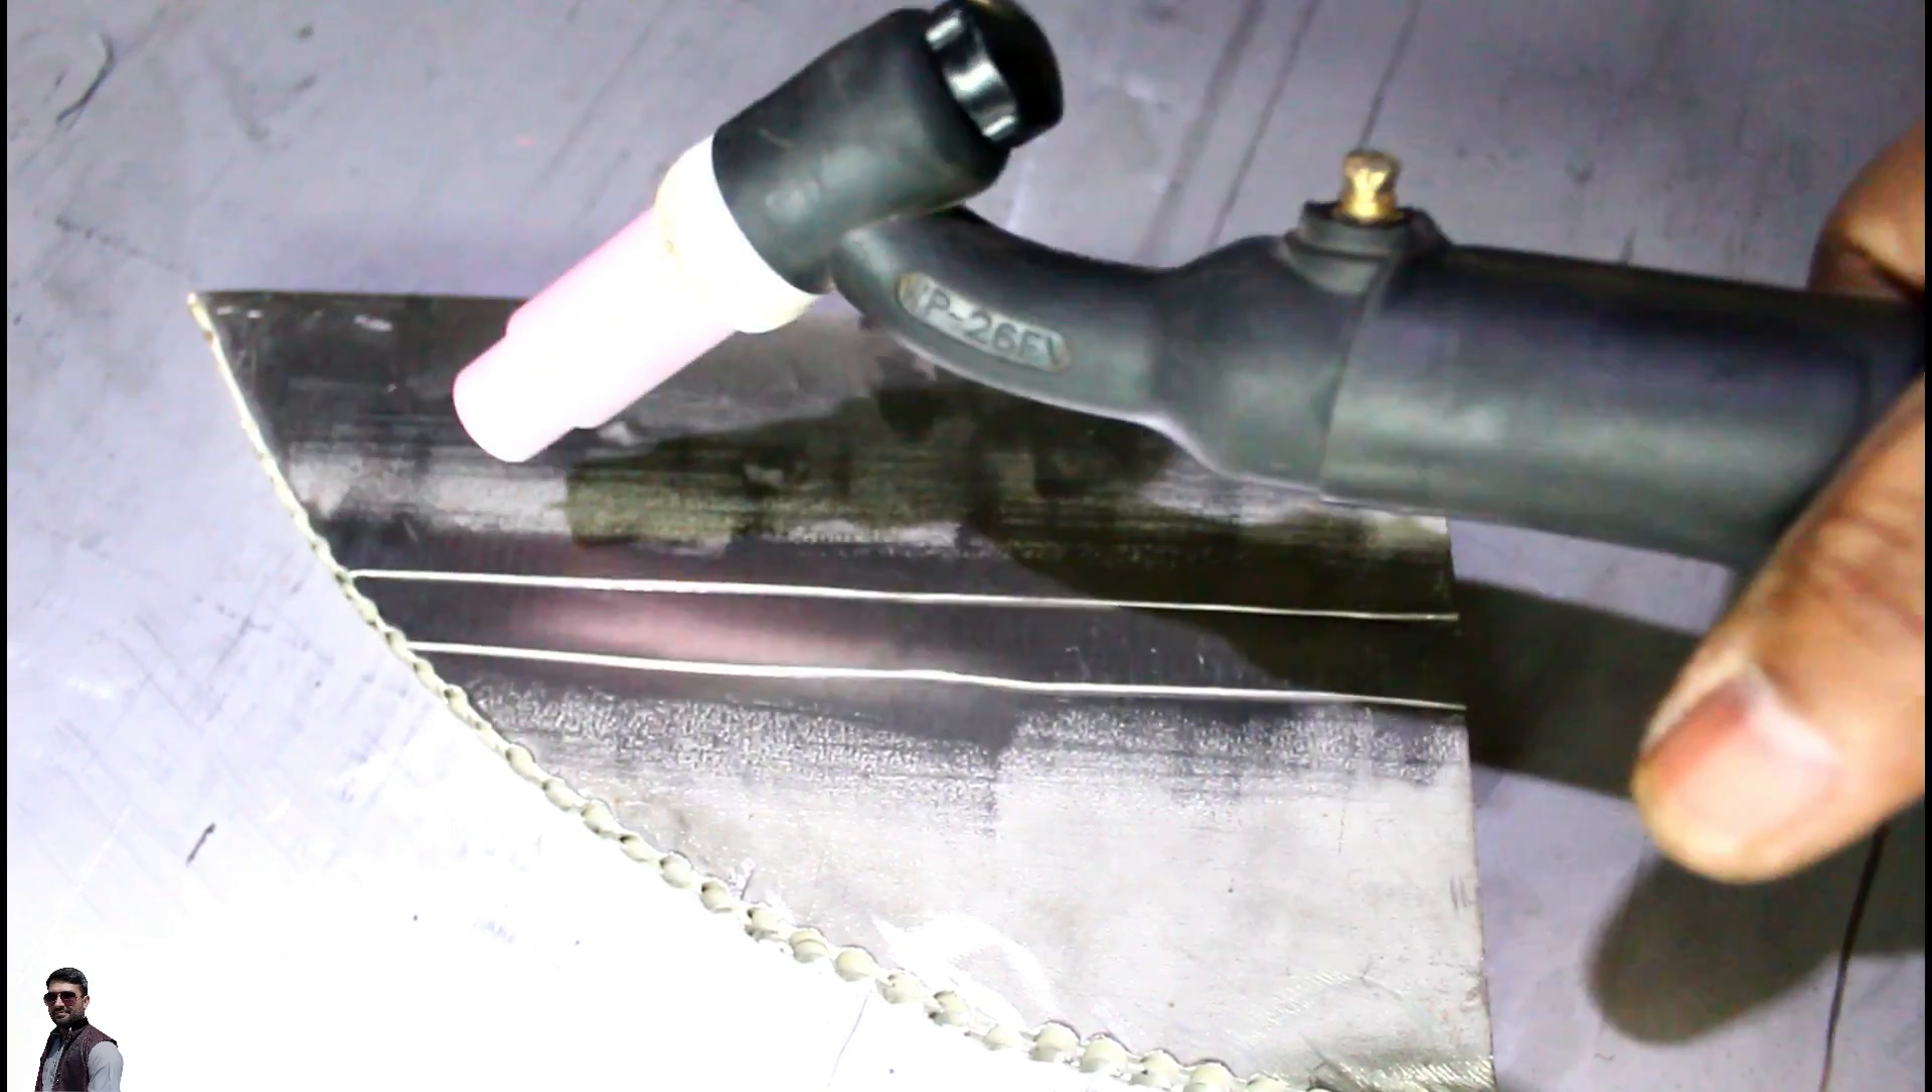میں نے ویلڈ کرافٹ کا نمبر سکس کا جو کپ ہے وہ اسے لگا دی ہے ٹارچ کی اوپر۔